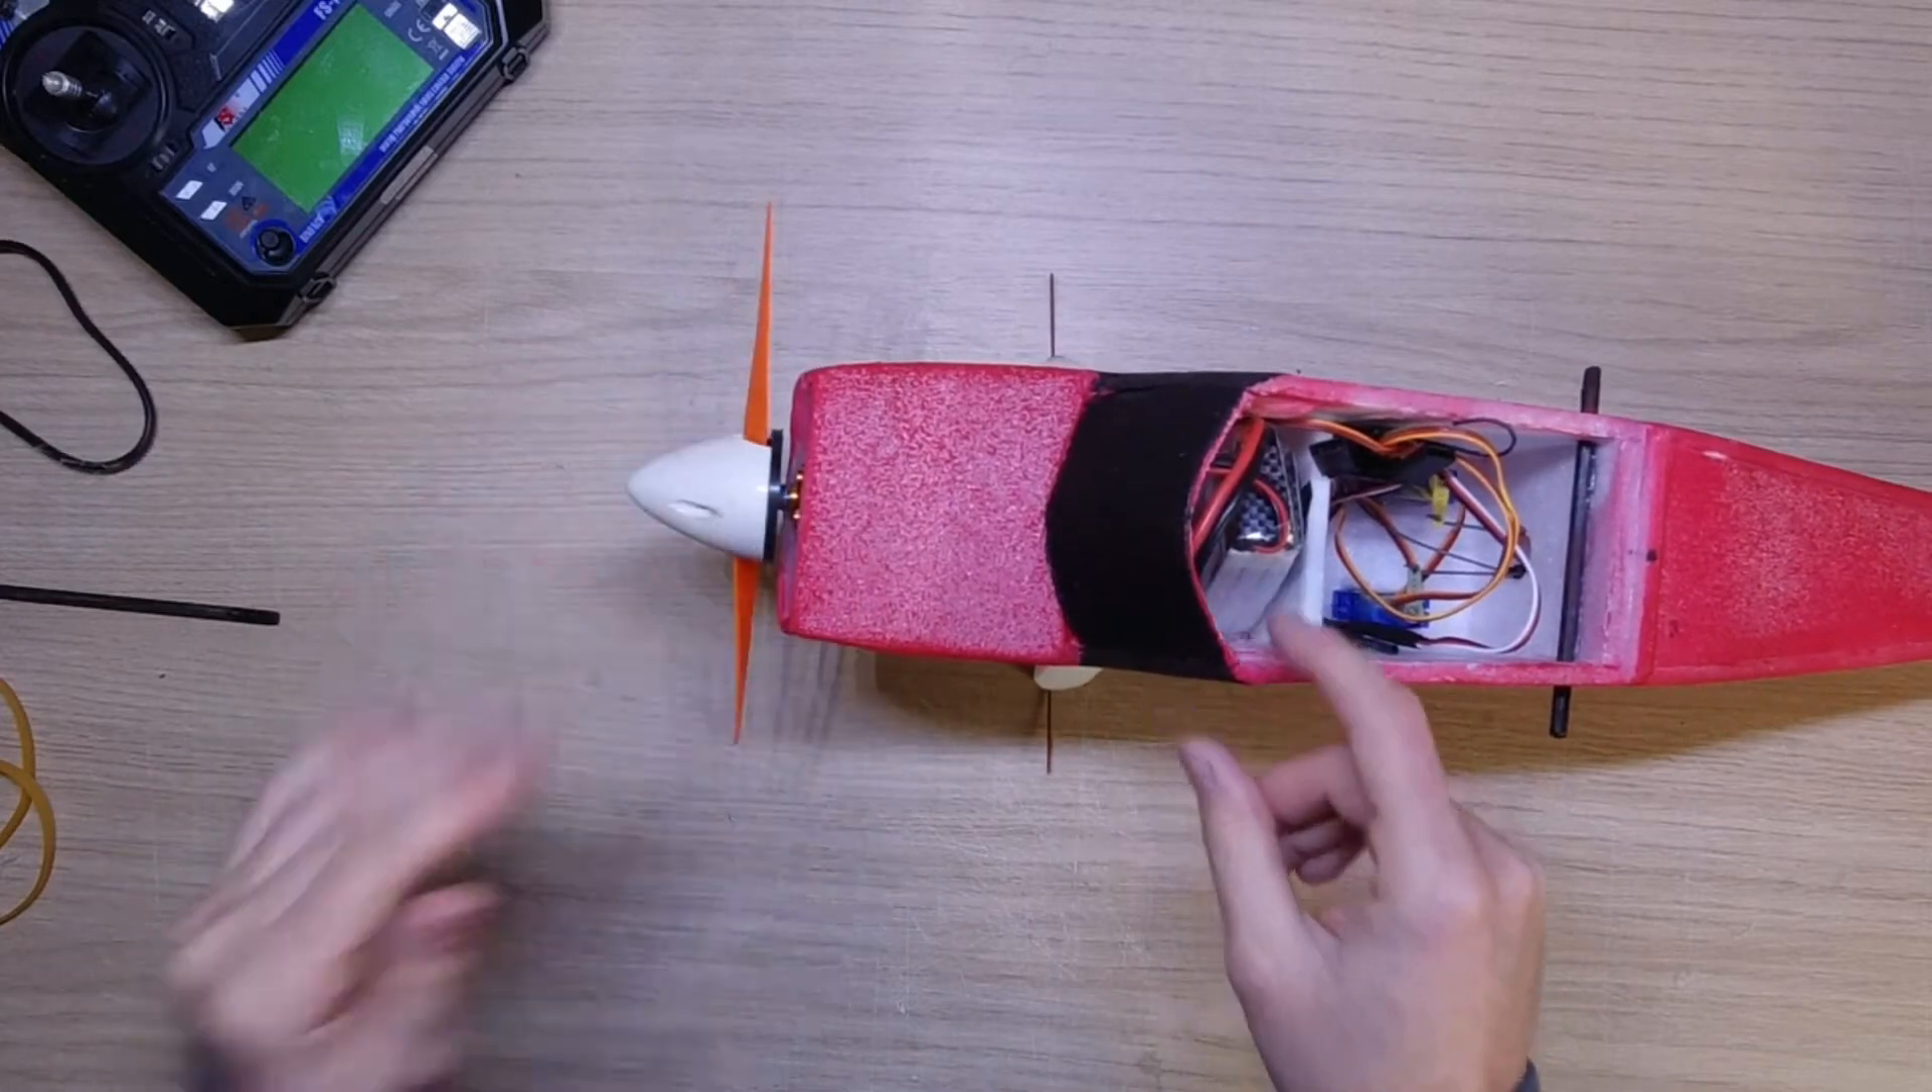J'ai fixé mon cône avec mon hélice.